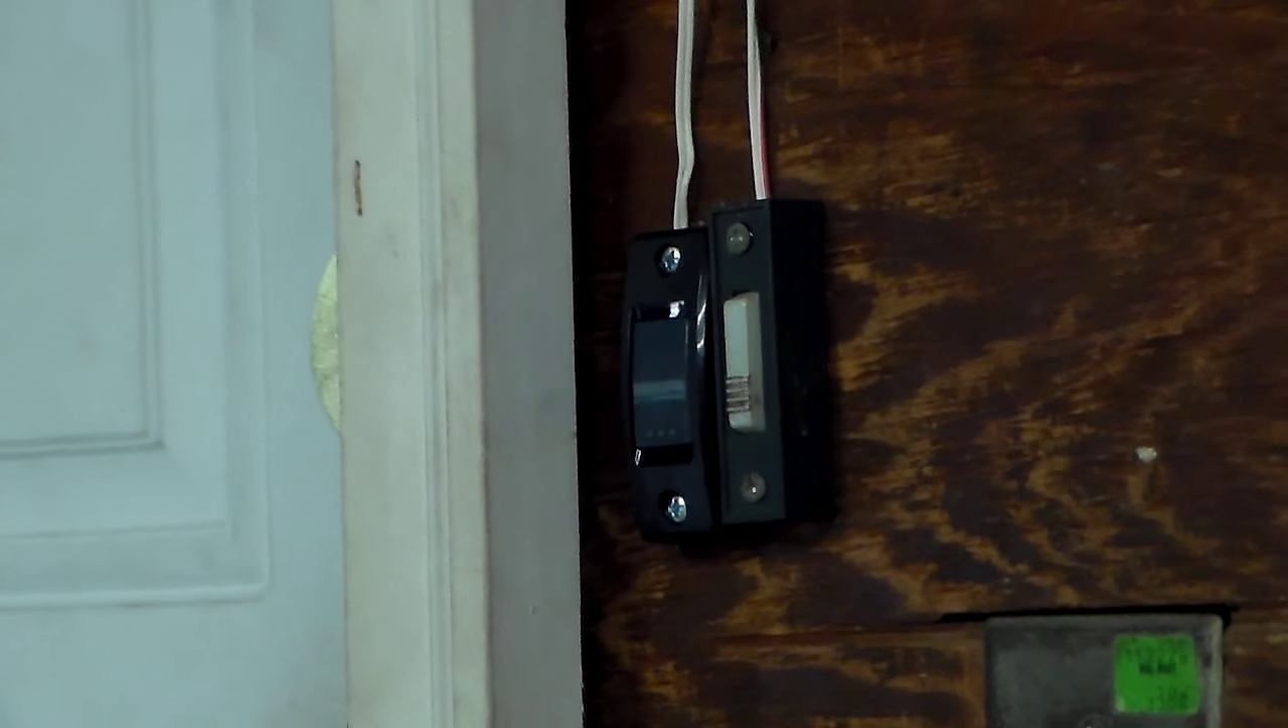So I got the doorbell button. Screwed to the wall. I've run my wire up.